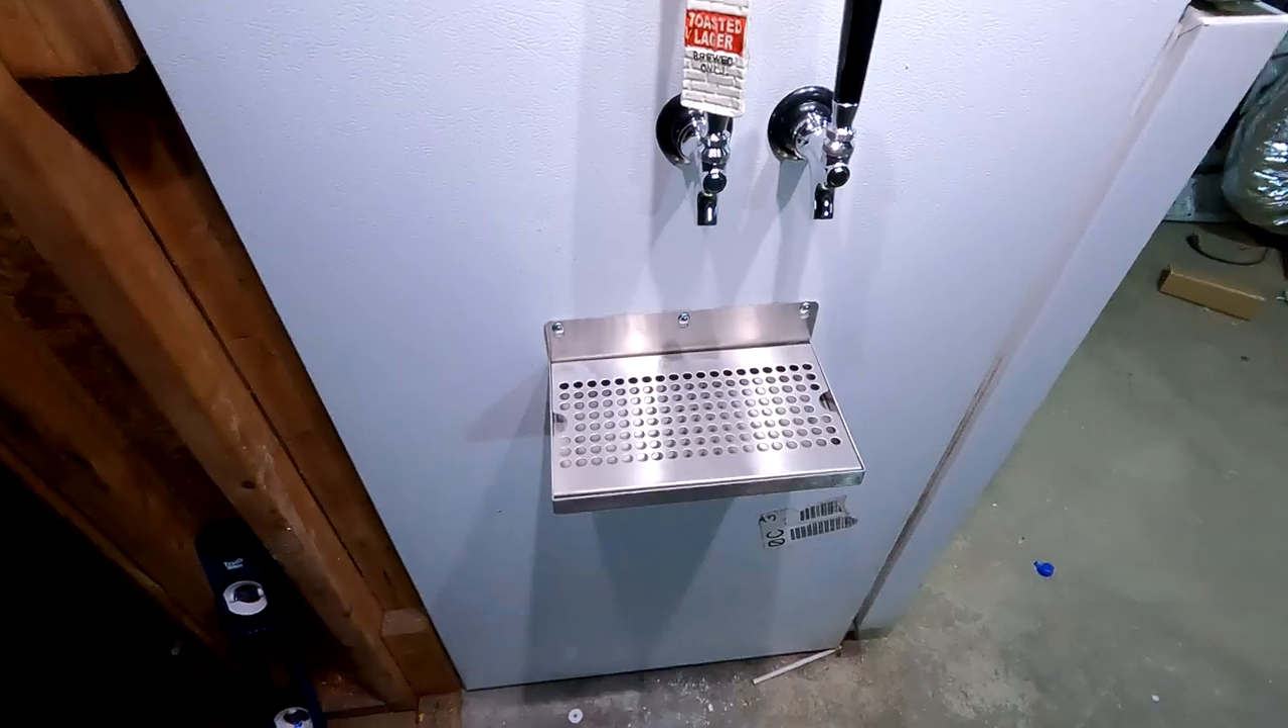So I got the drip tray cleaned out. I got the tap handle on.